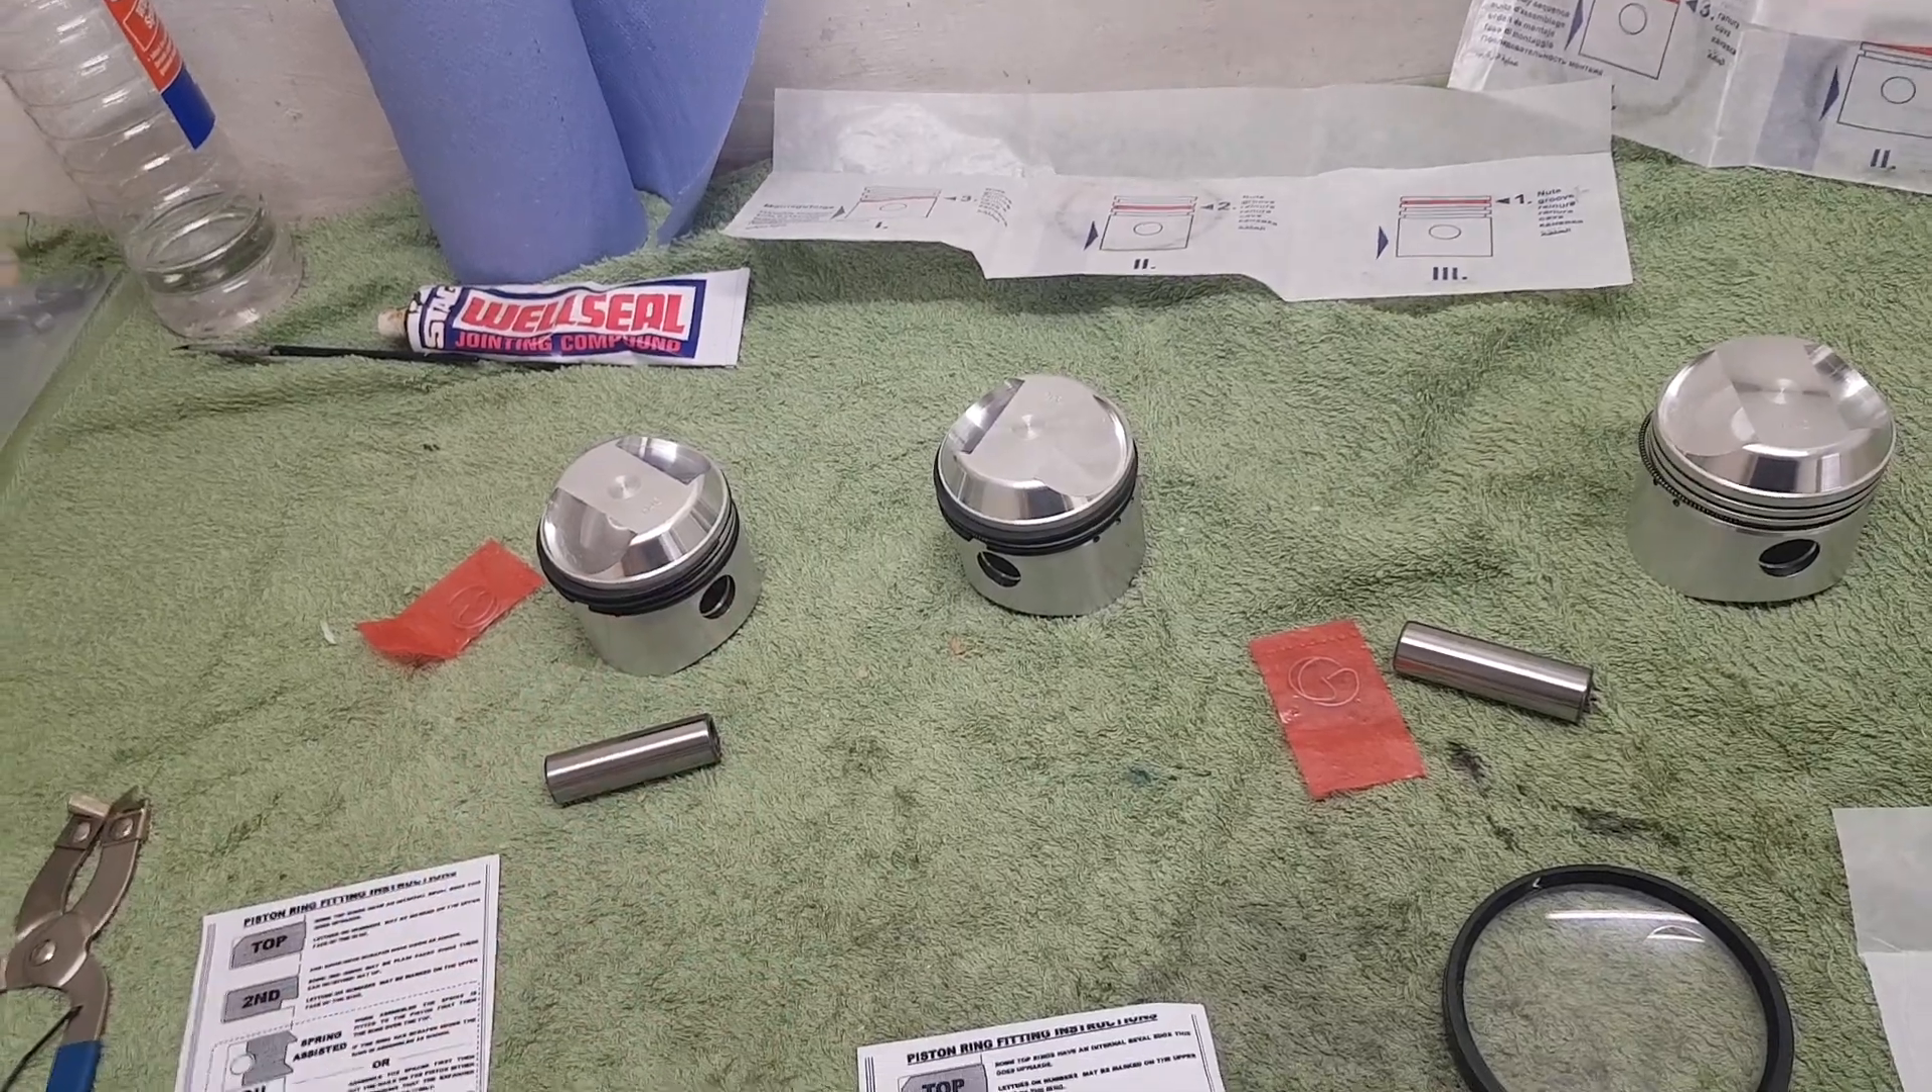So what i've started to do is i've started to fit the piston rings to the pistons.